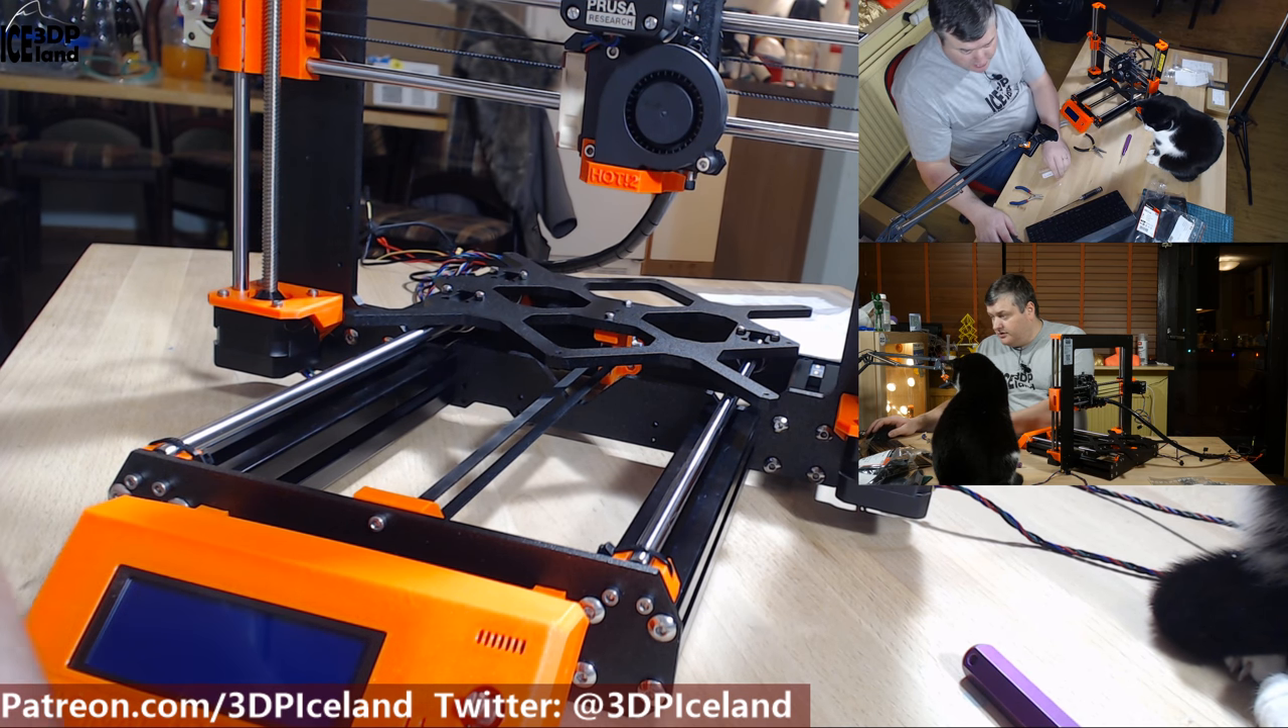Now the LCD is in place.